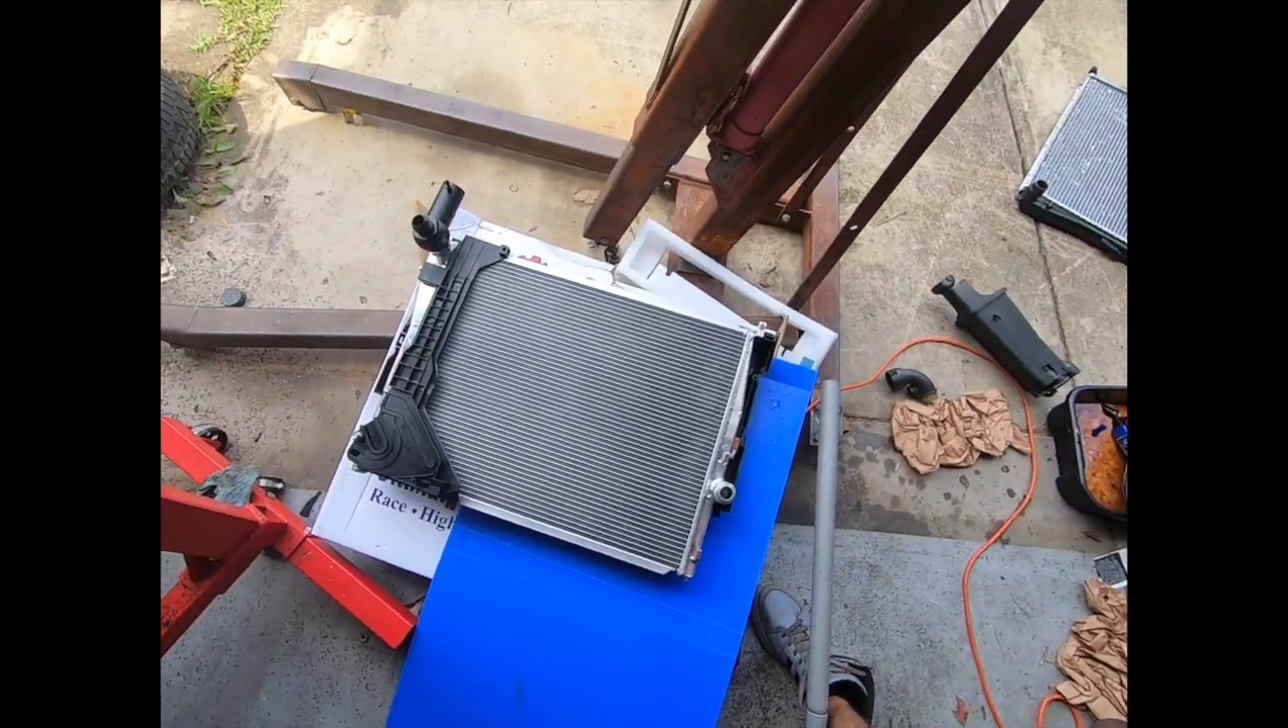All right, so we got all the plastic that we're going to reuse, put back on there.